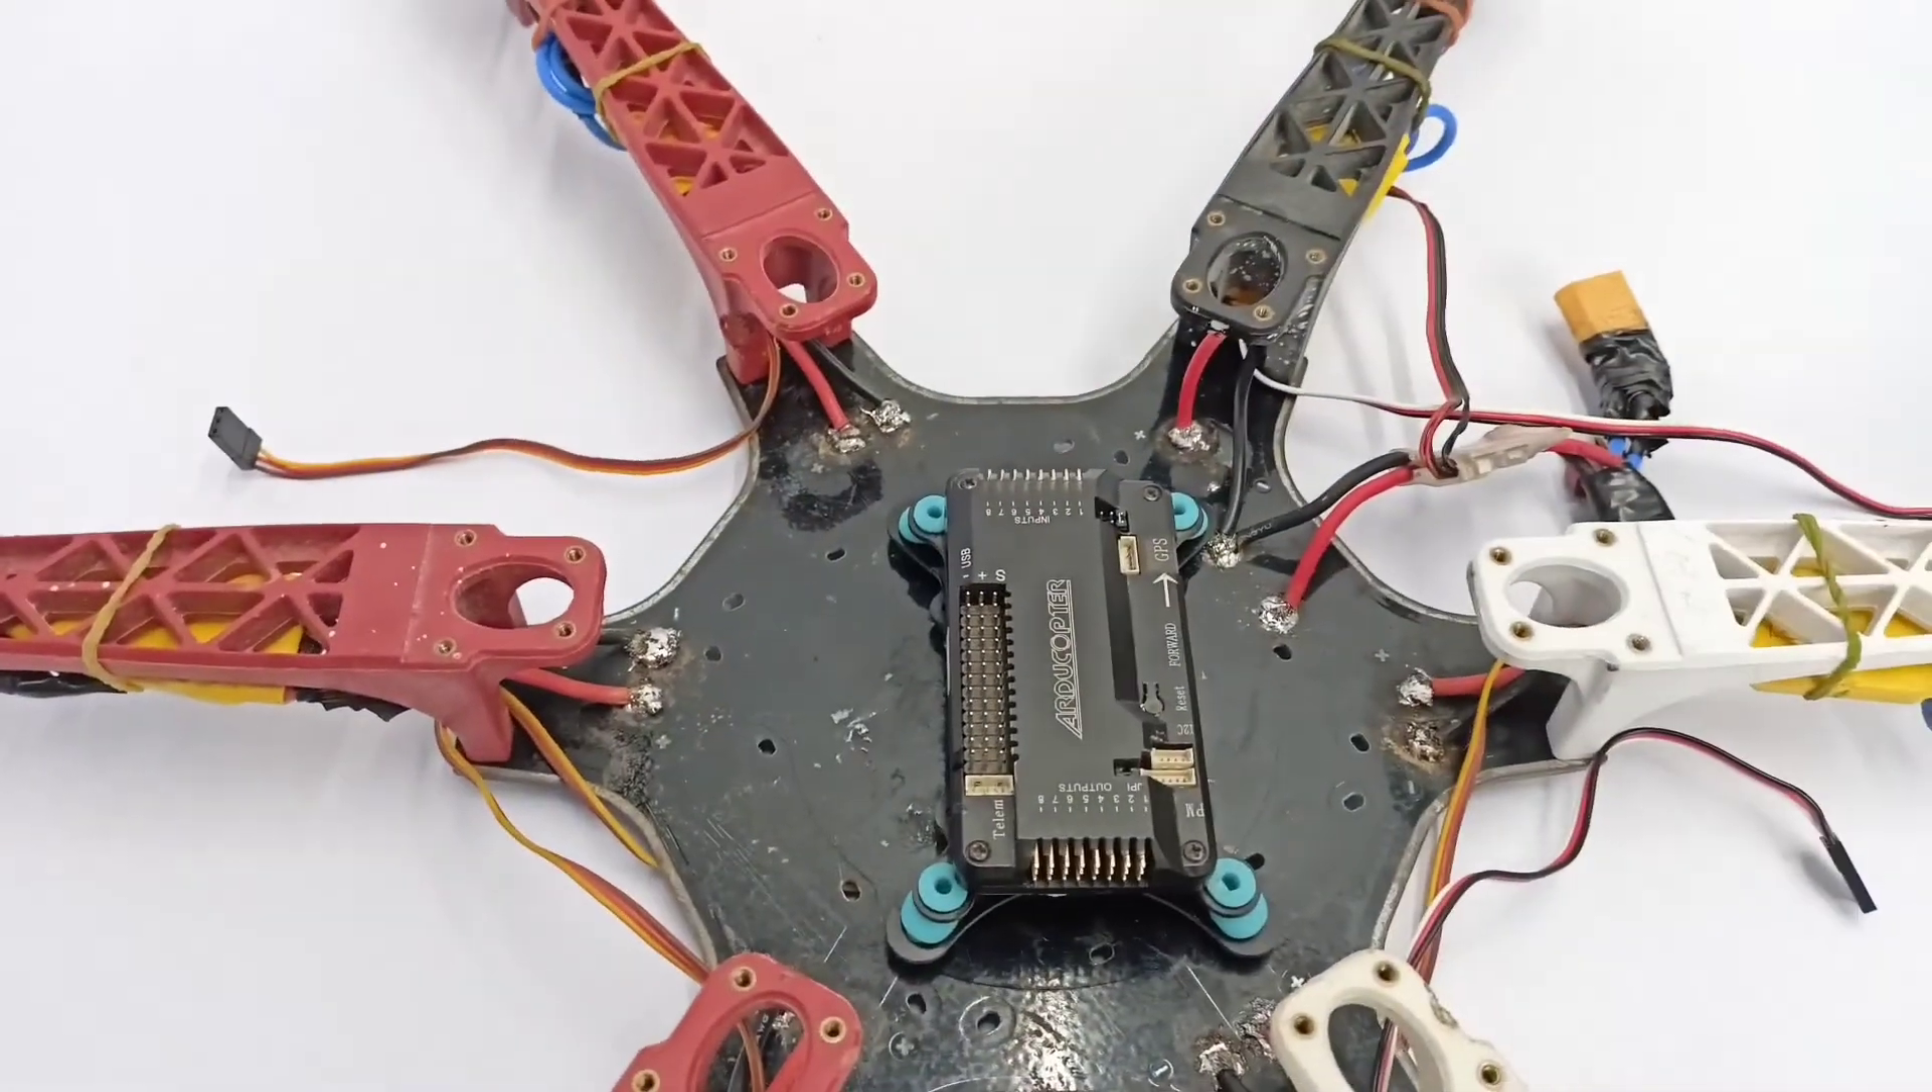इस flight controller को हमने लगाया anti-vibration pad के उपर।